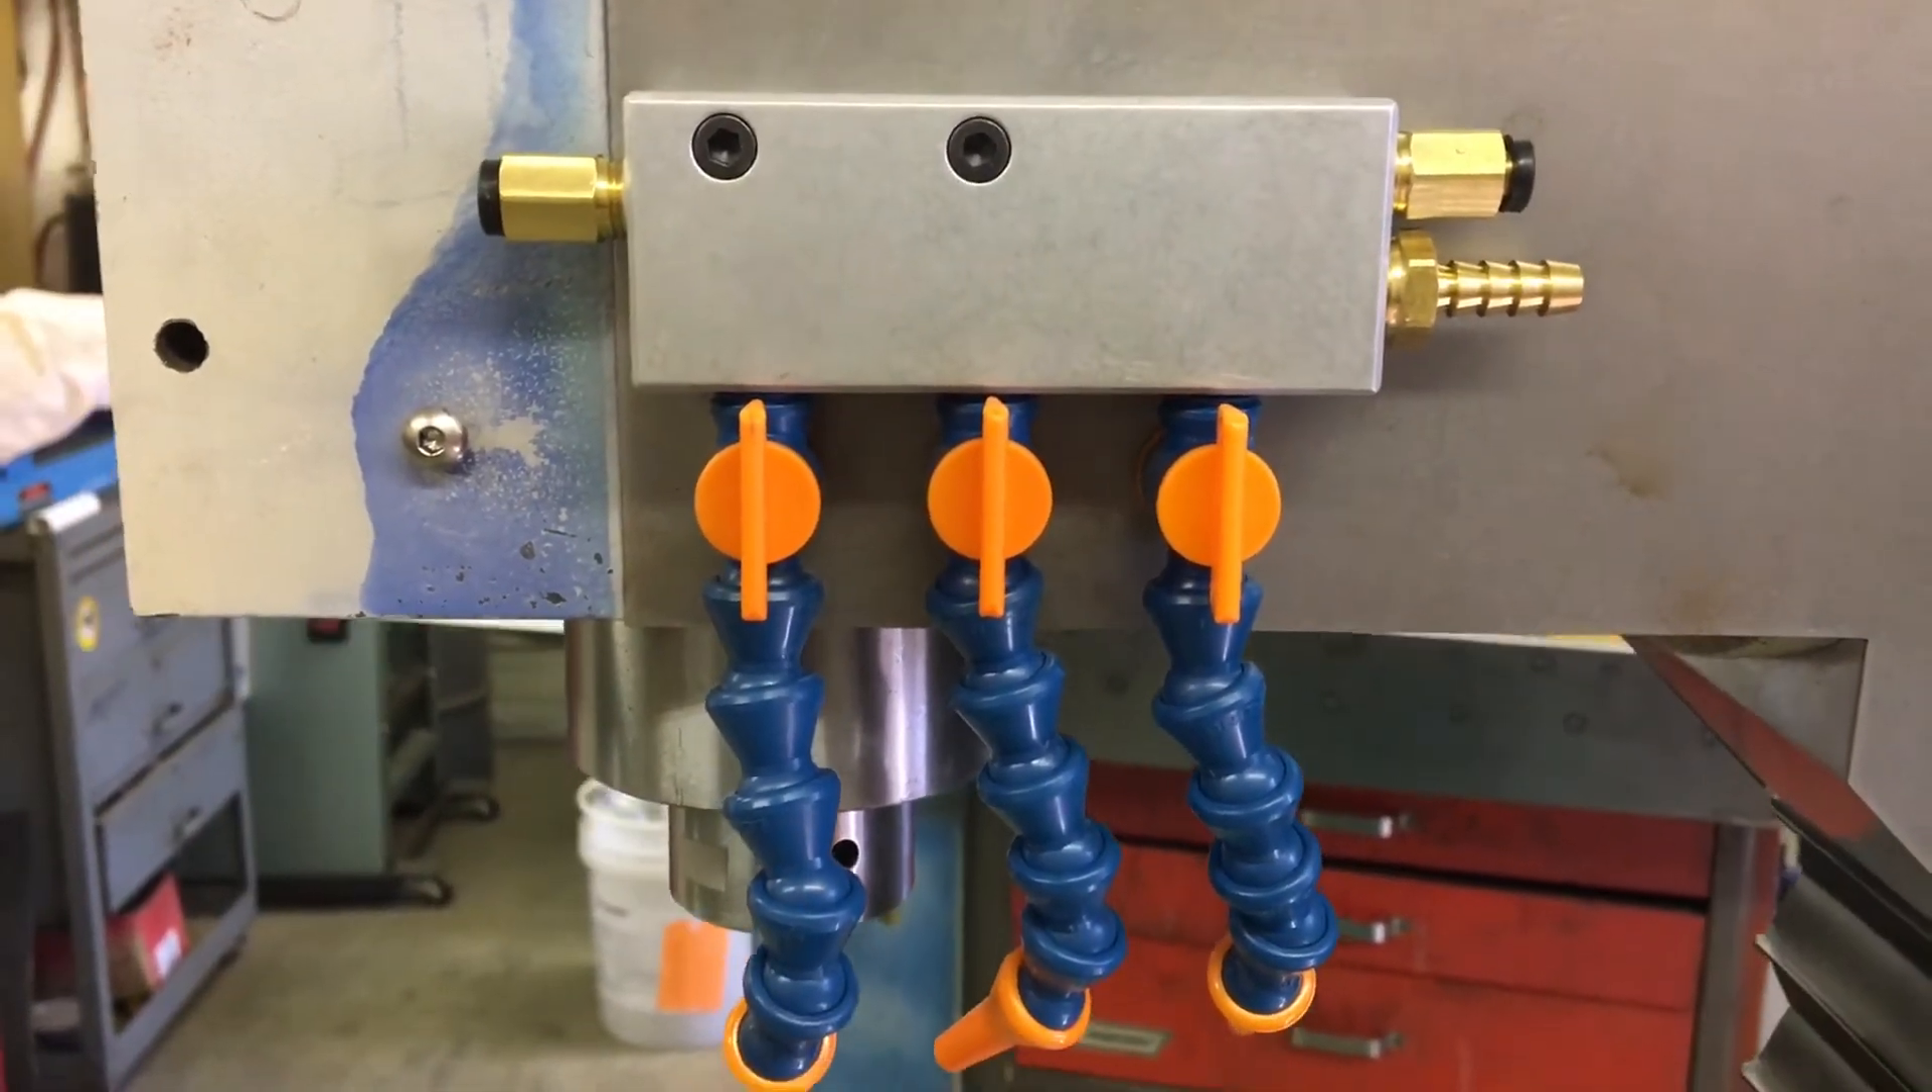Got the last little lockline valve in.